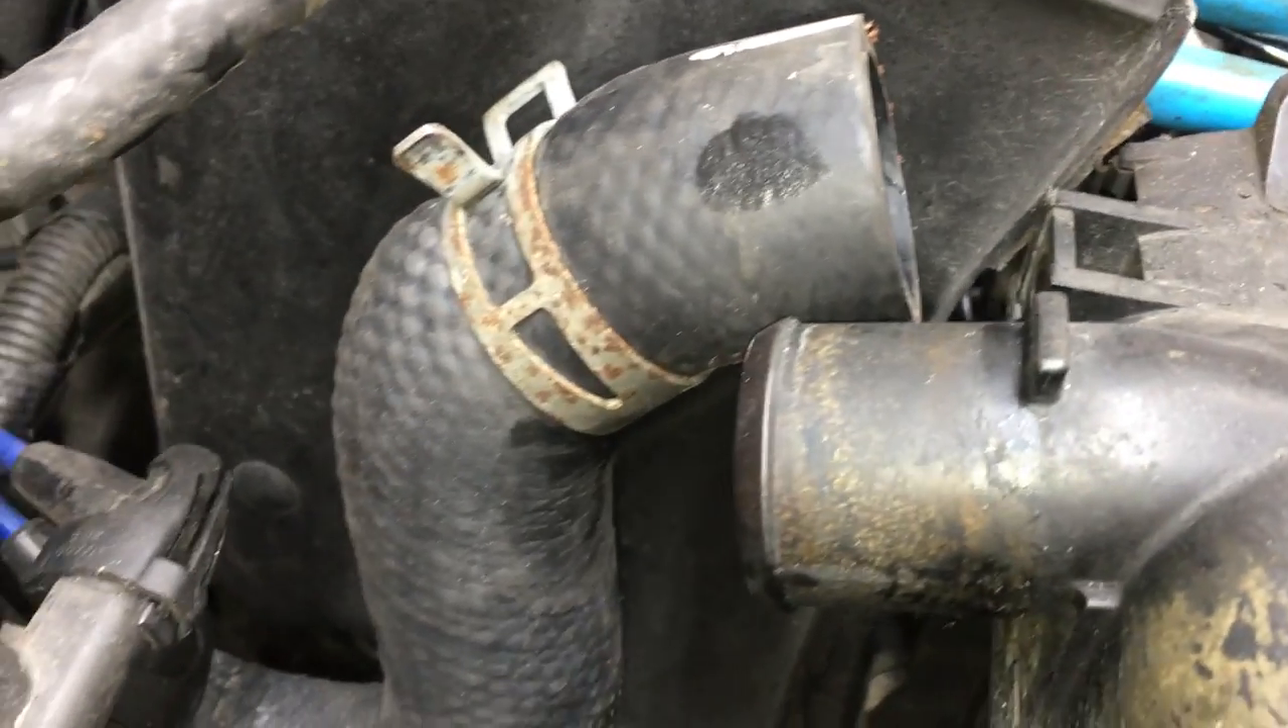However, when I took out the shroud, I did have to remove the upper hose here.